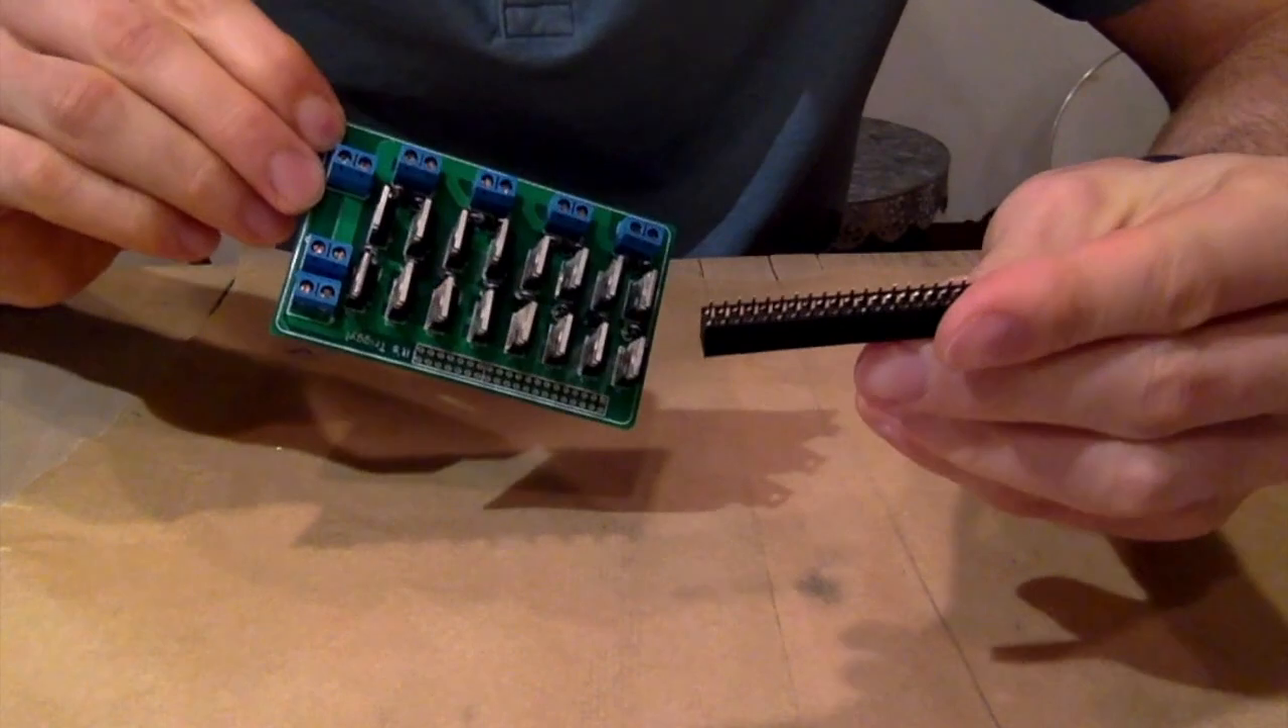Now that we have the diodes in place, the last thing we need to solder are these header pins.